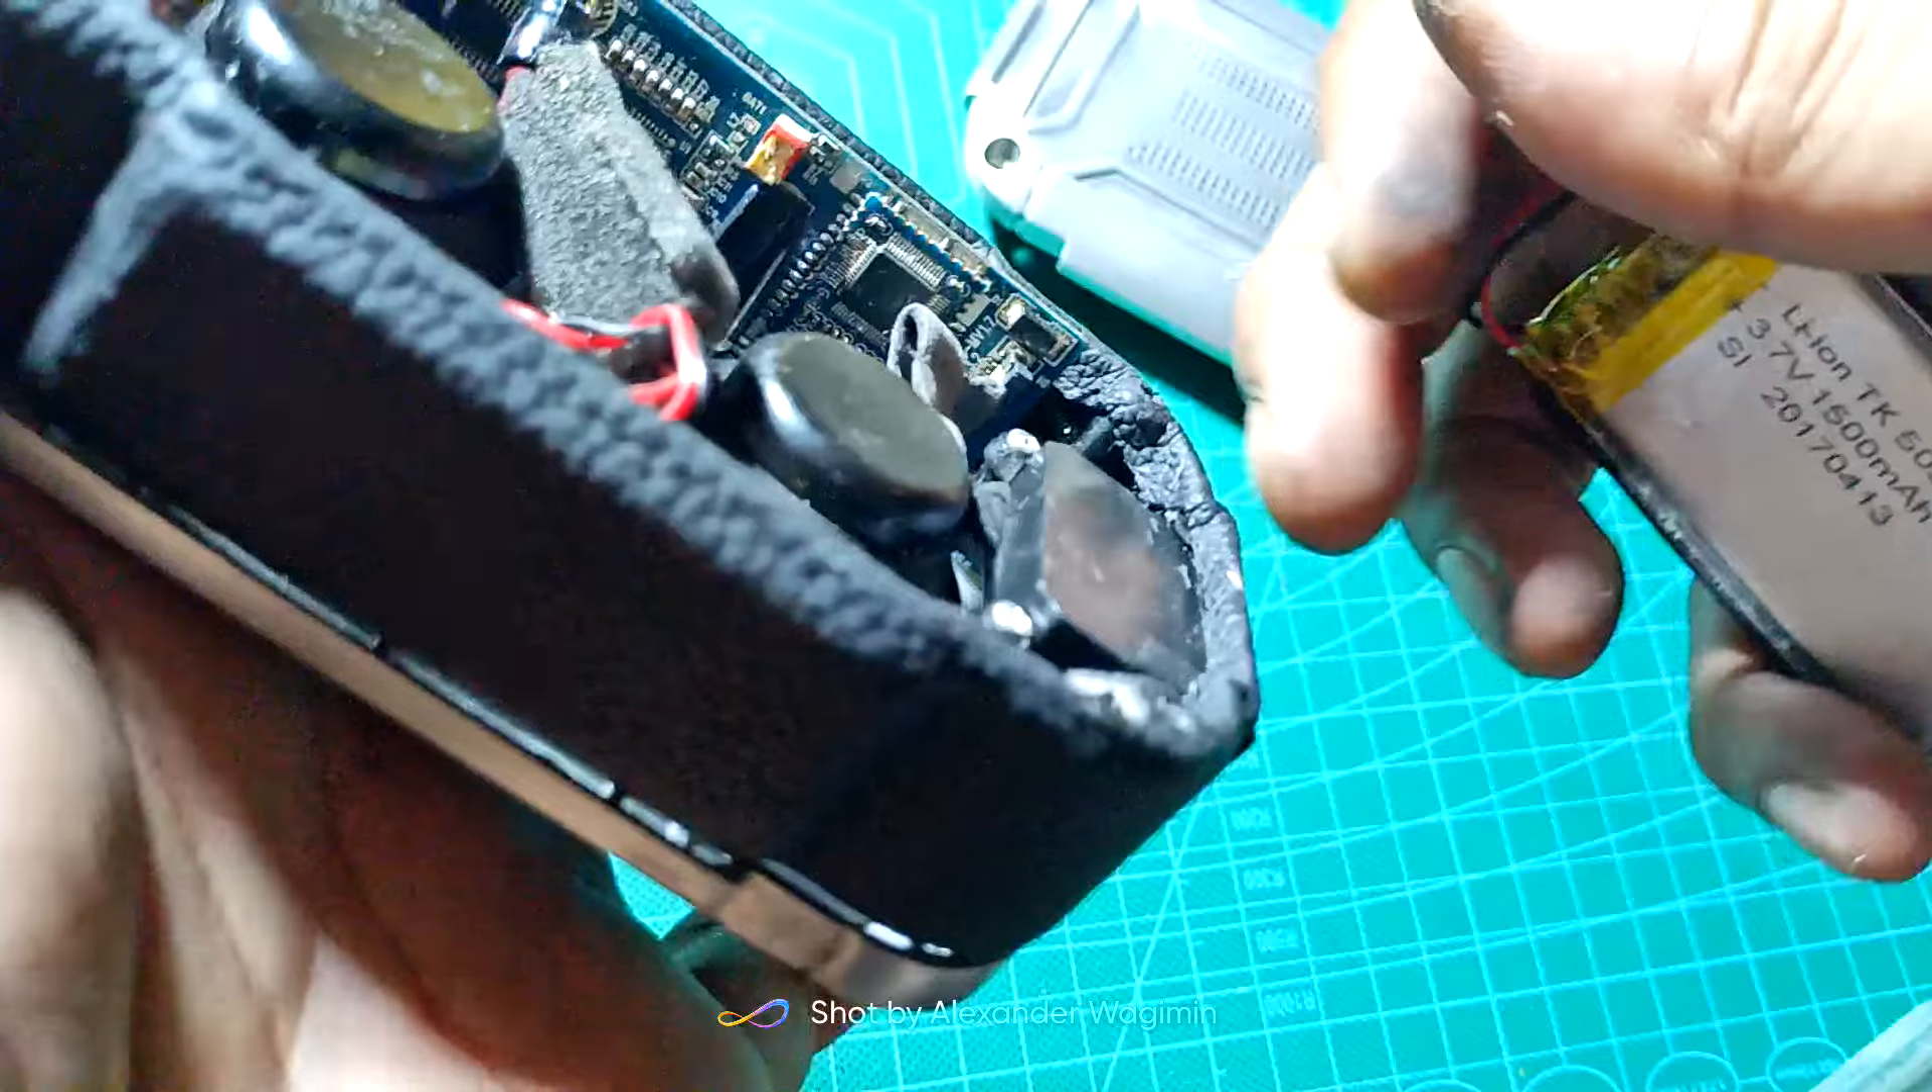Baterainya ini belum dipasang. Baterainya kita pasang dulu.